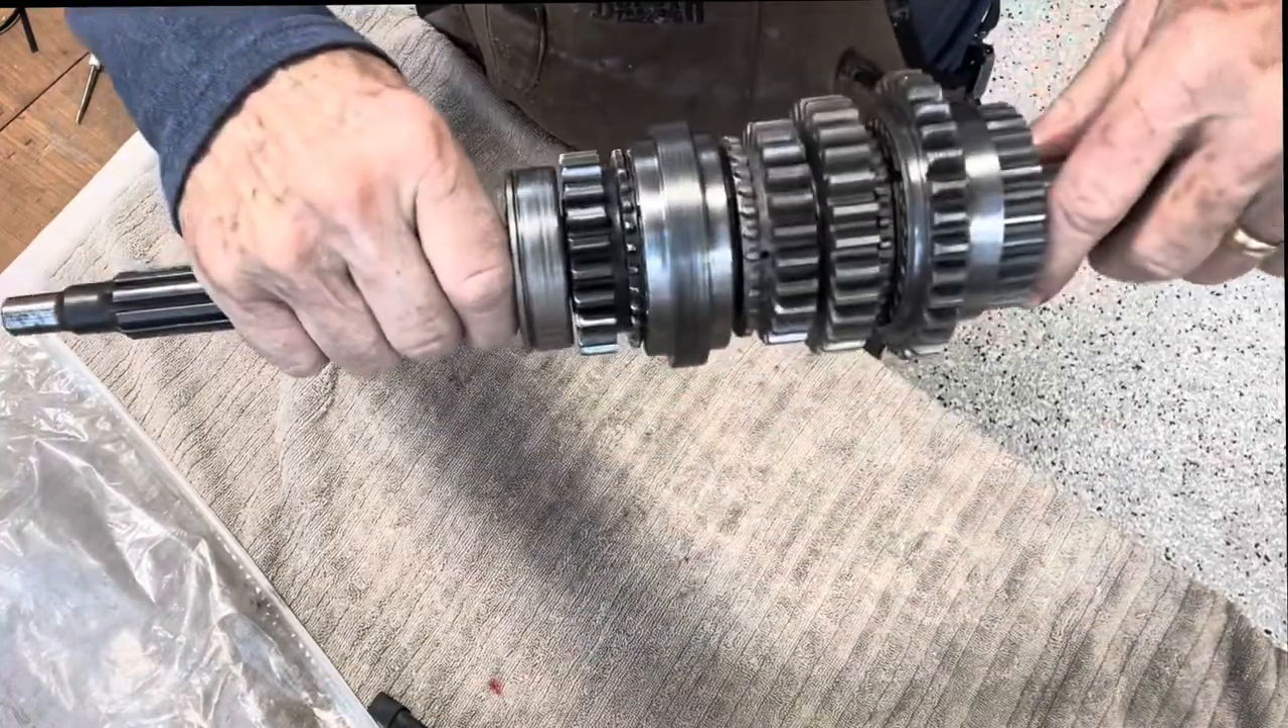And there you have it a complete main shaft first motion shaft assembly.